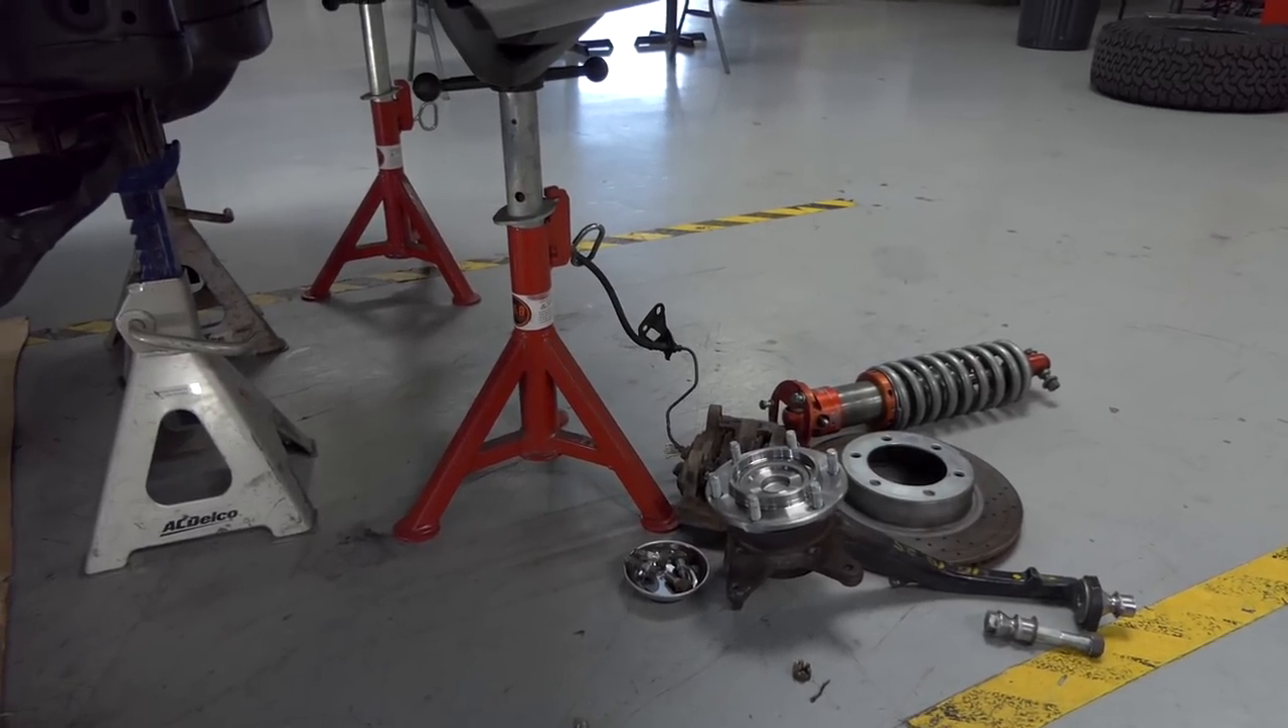This is where we're at with the disassembly process so far. We got the spindle off that has a unit bearing on it.